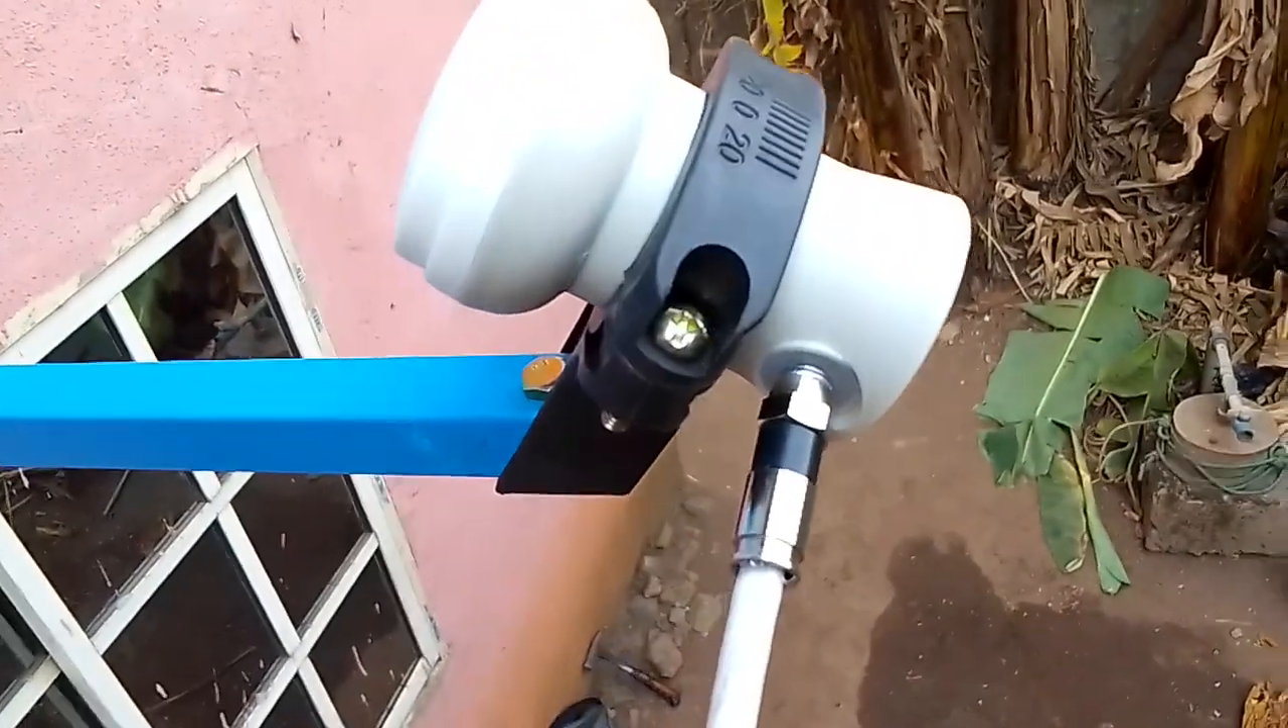So I want to do the tracking right now and now I have also attached the LMD this is the LMD and wire this is the meter.